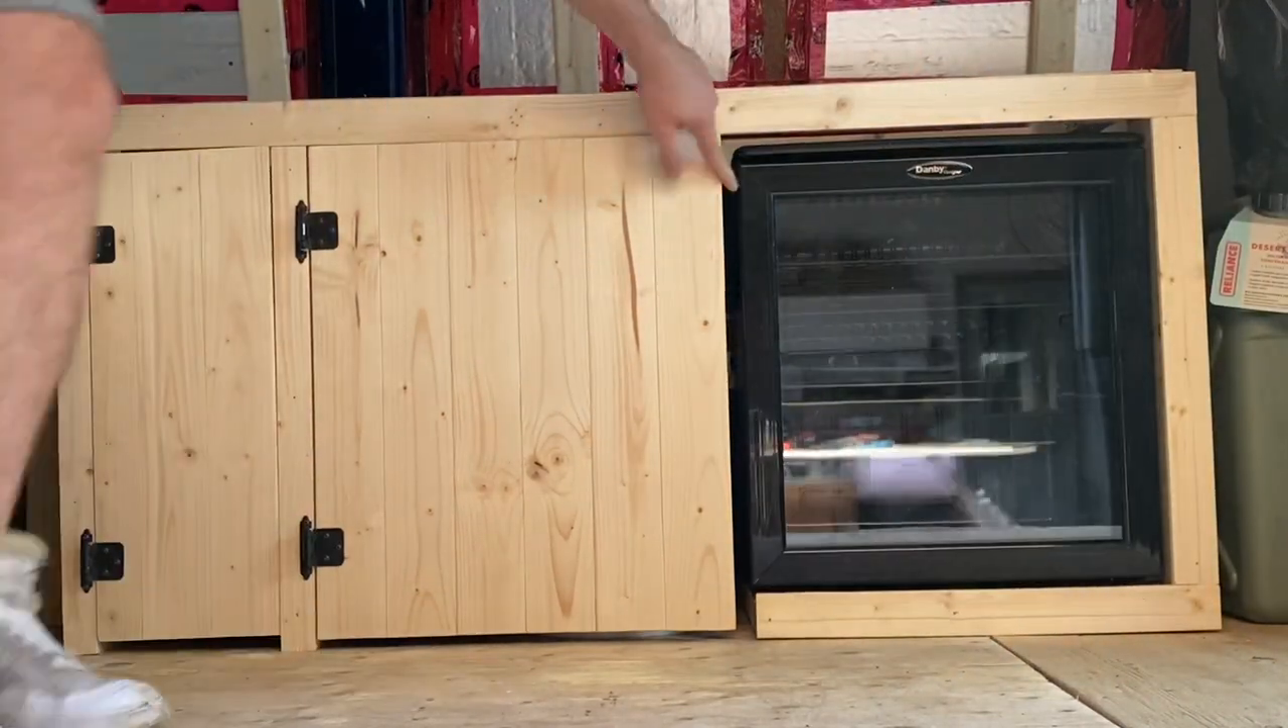This entire kitchenette looks absolutely adorable now all it needs is a countertop.